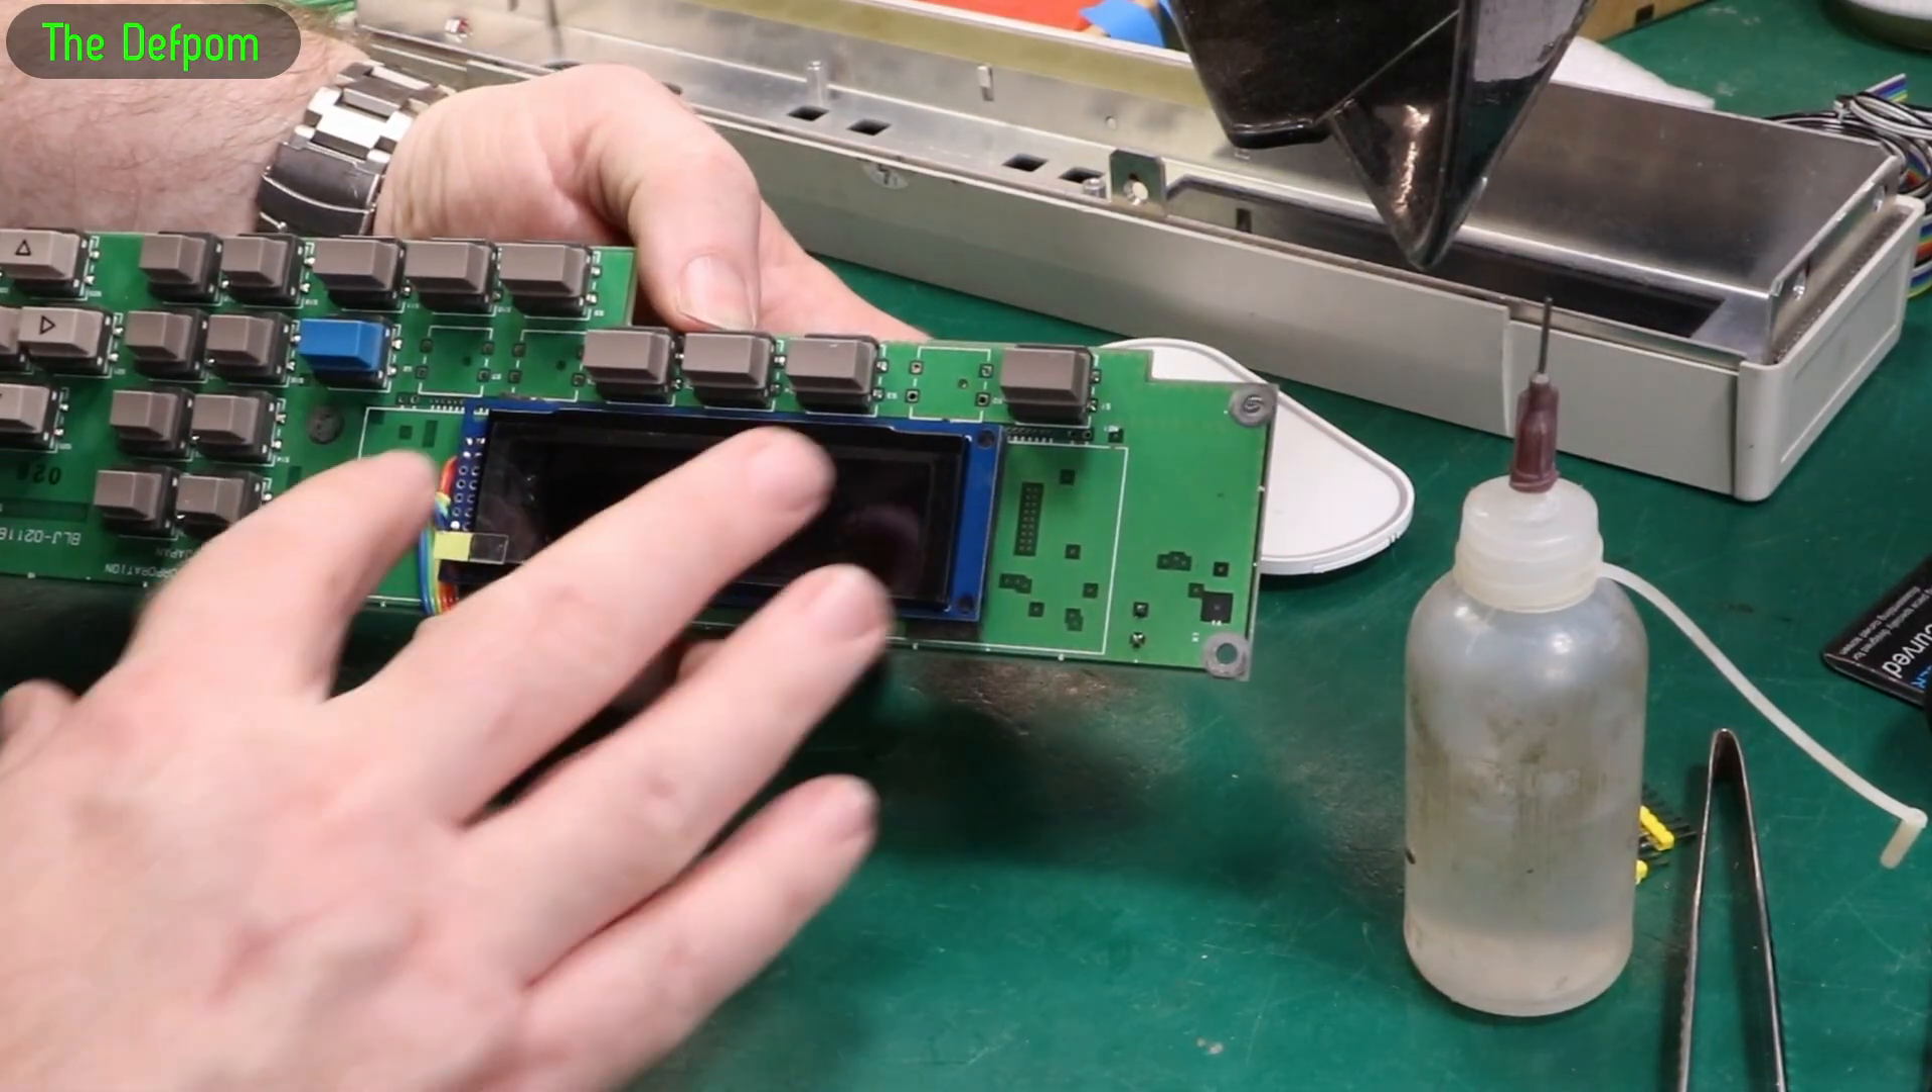I've got the display mounted. It's double -sided tape. That's all it's holding on there.